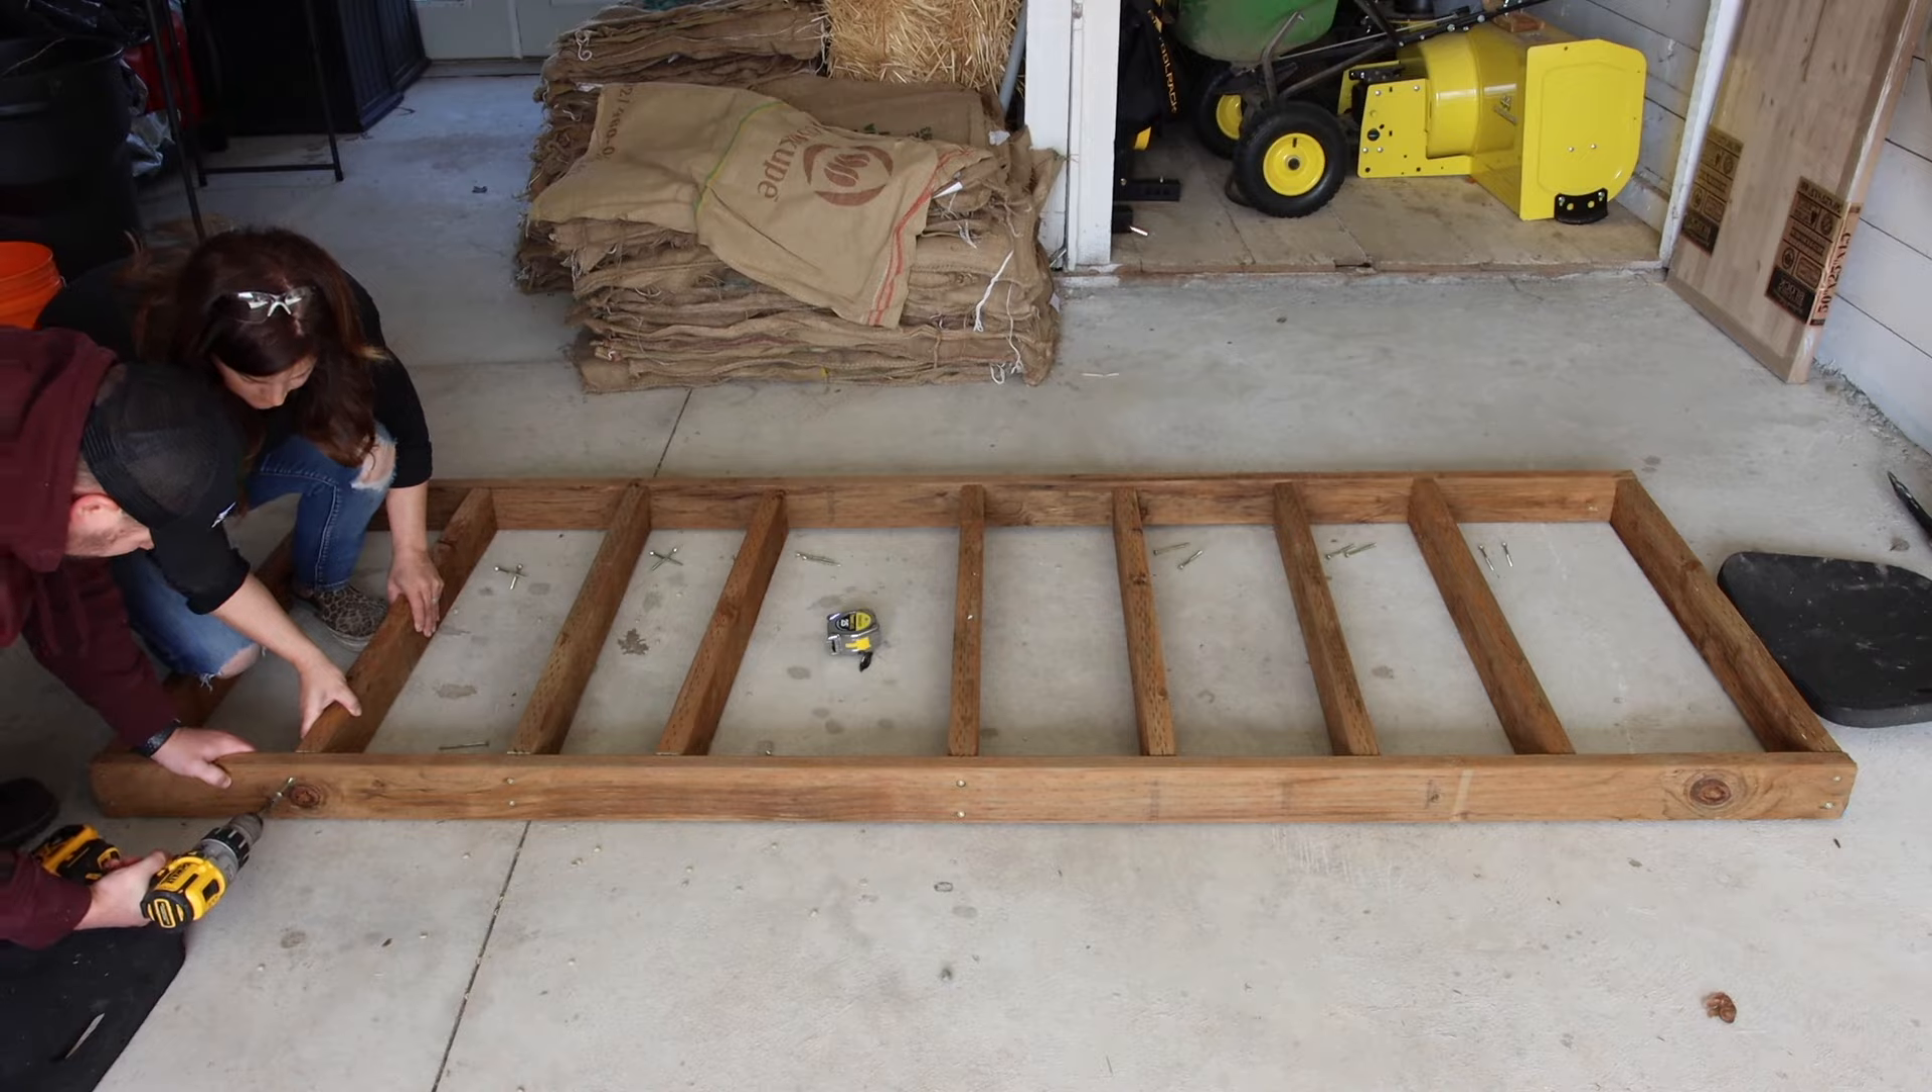So we created a frame first by laying the two eight-foot boards down, and then we tacked on the ends.